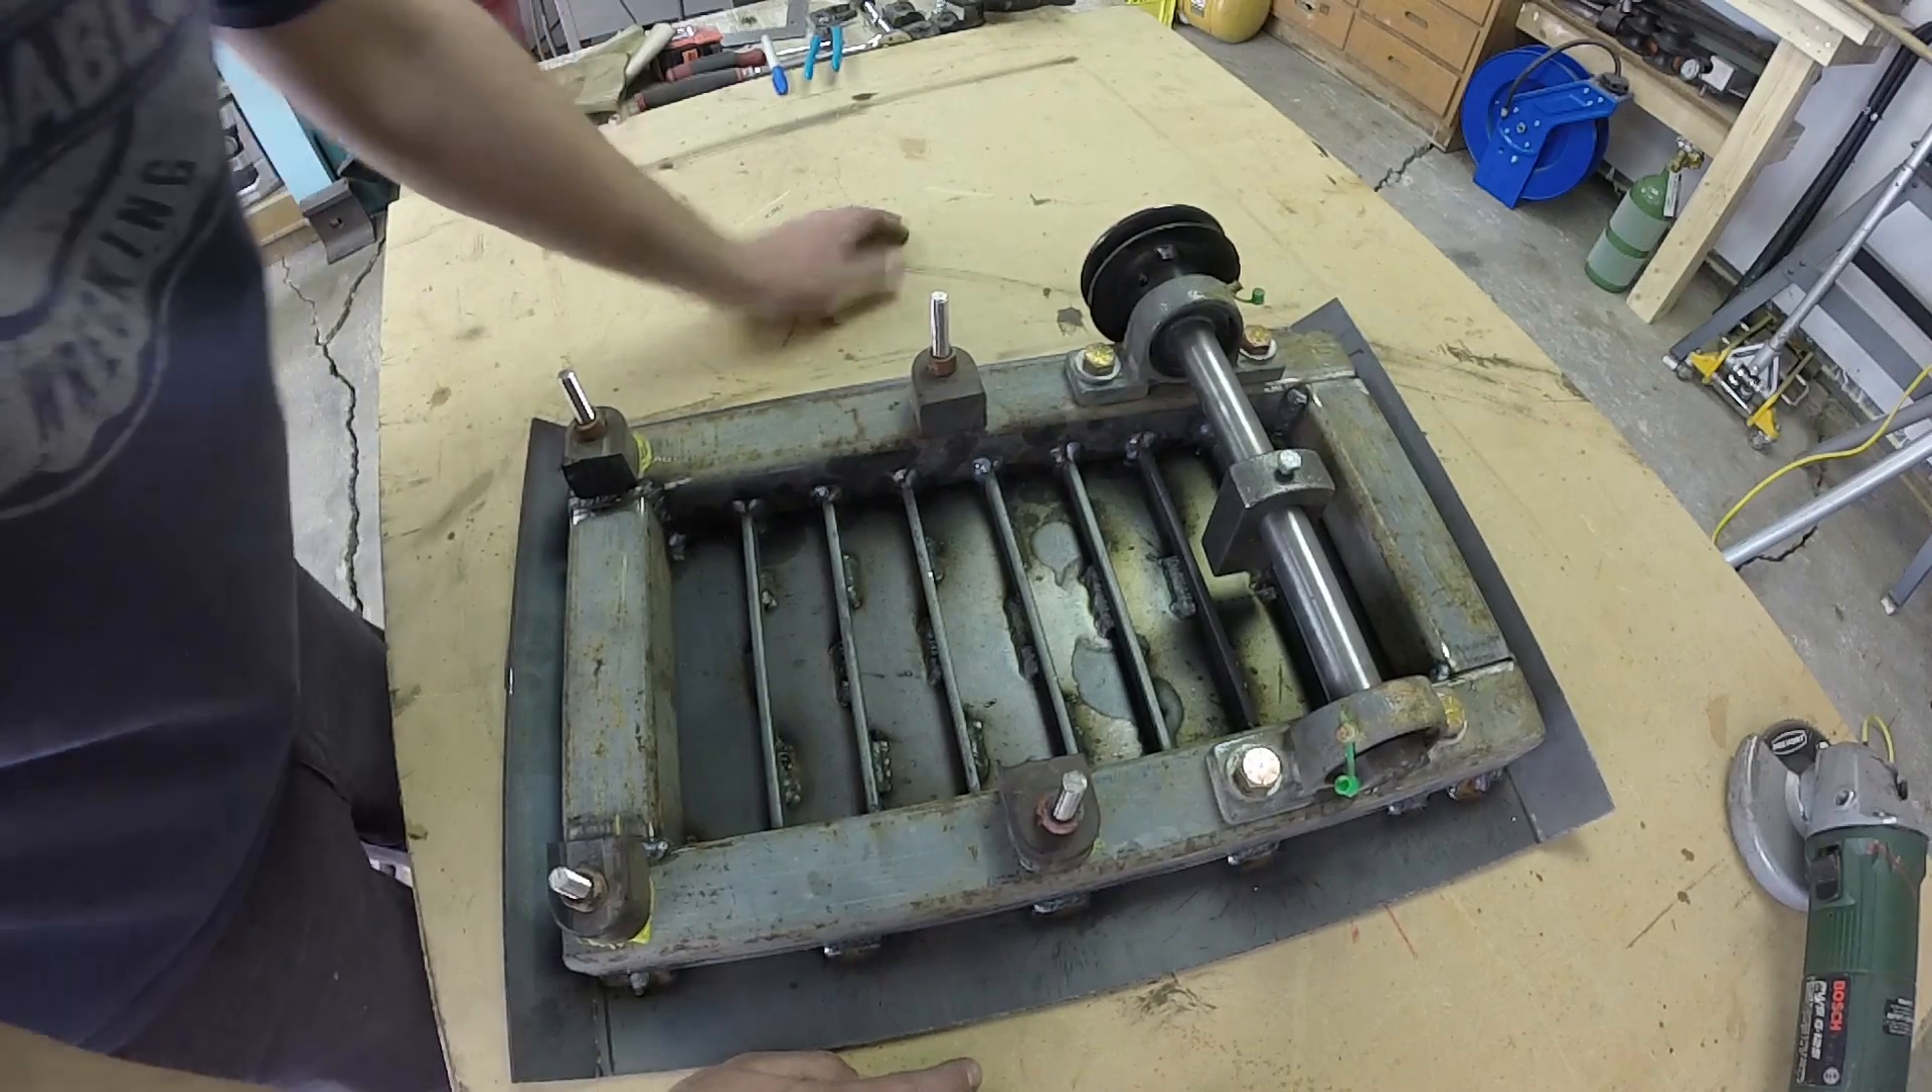You can see all the ribs welded in here now so that's supporting the plate across the middle.